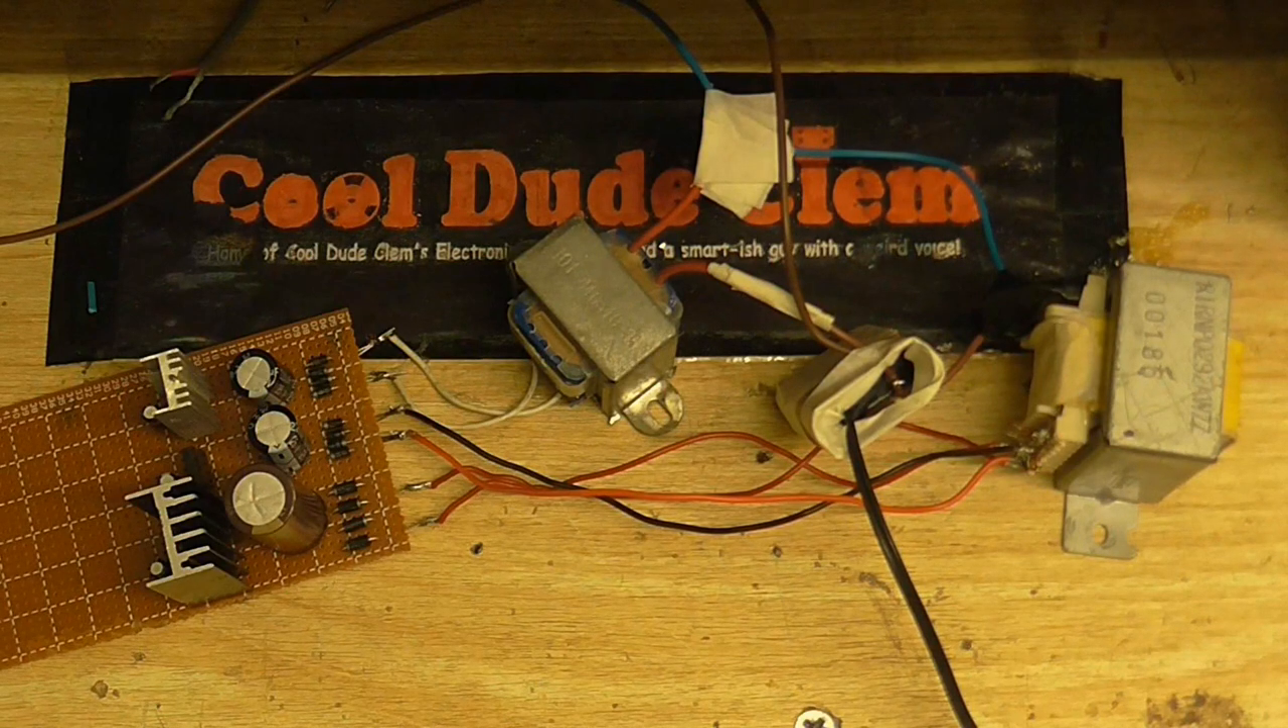Okay so the two transformers are now wired up.